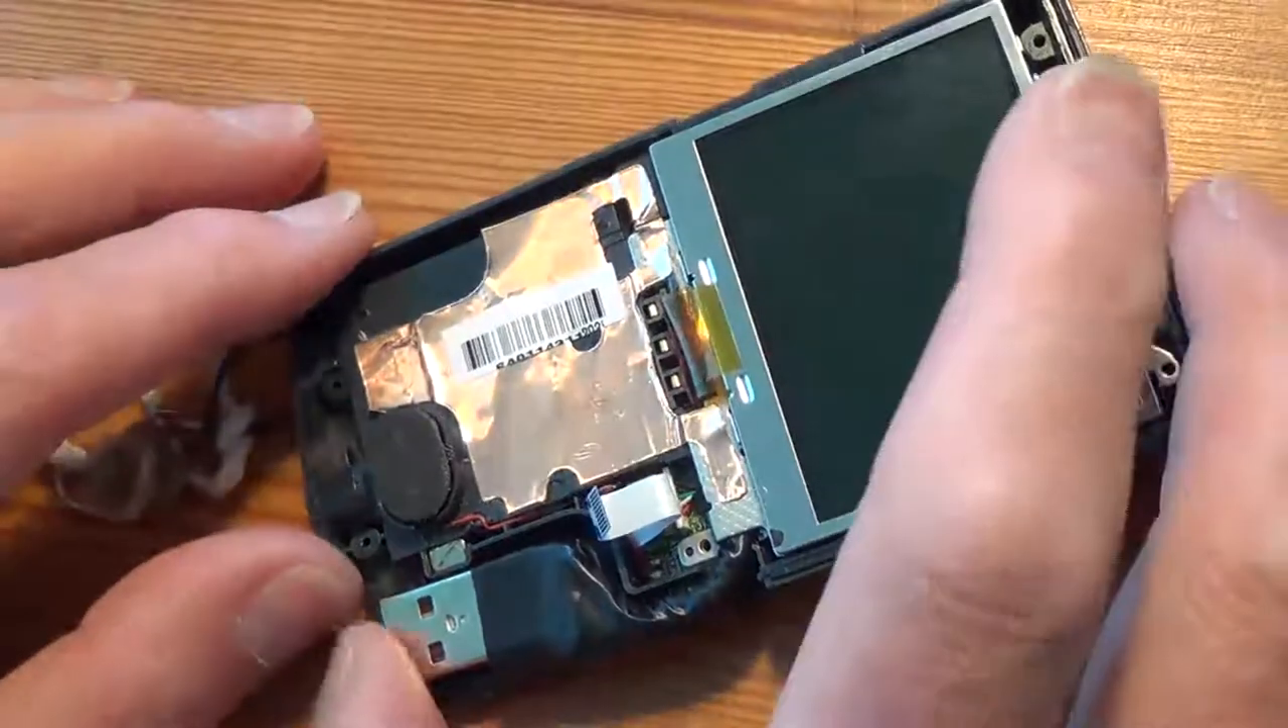So here I've got the USB plug fitted back in.